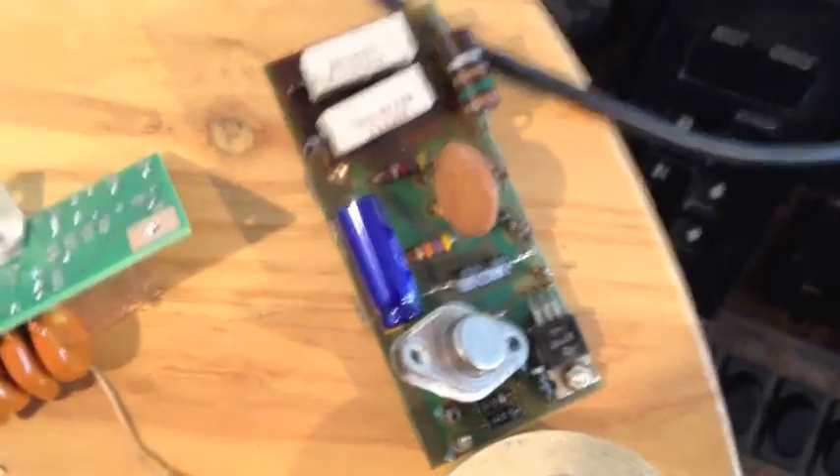At this point, I've got the board out.